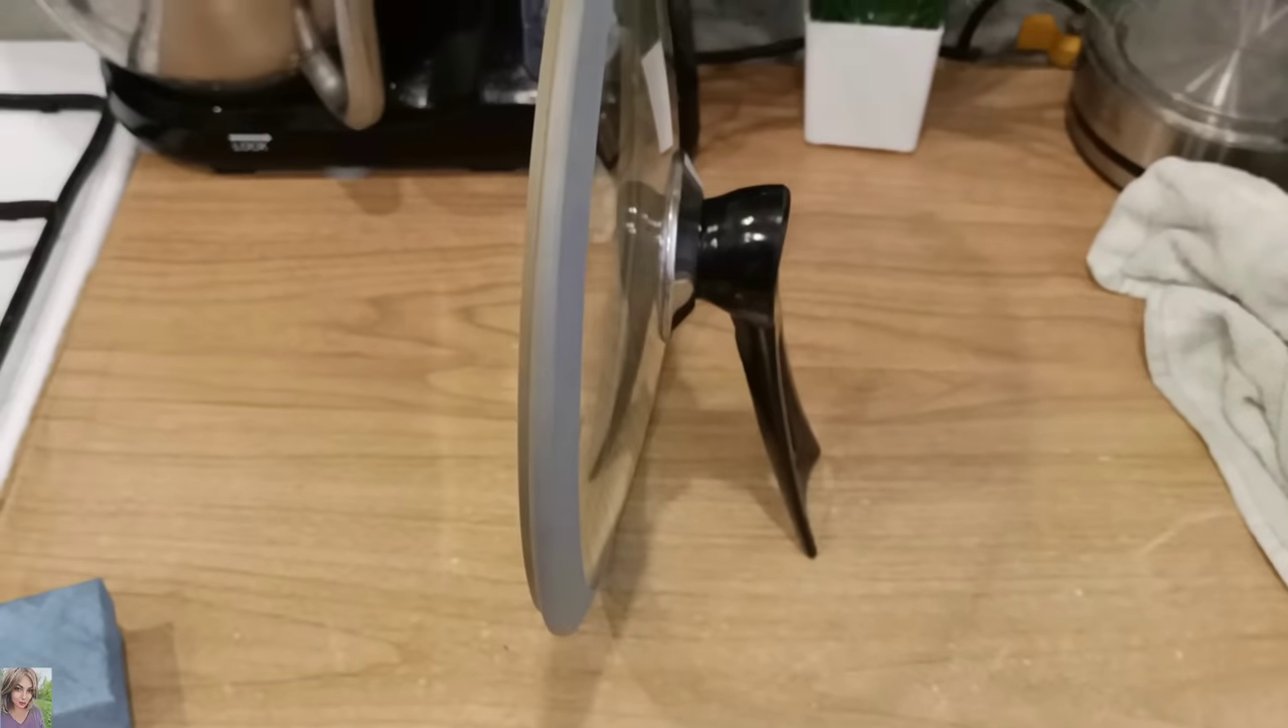Пазл сошелся крышка собралась крышка стоит.